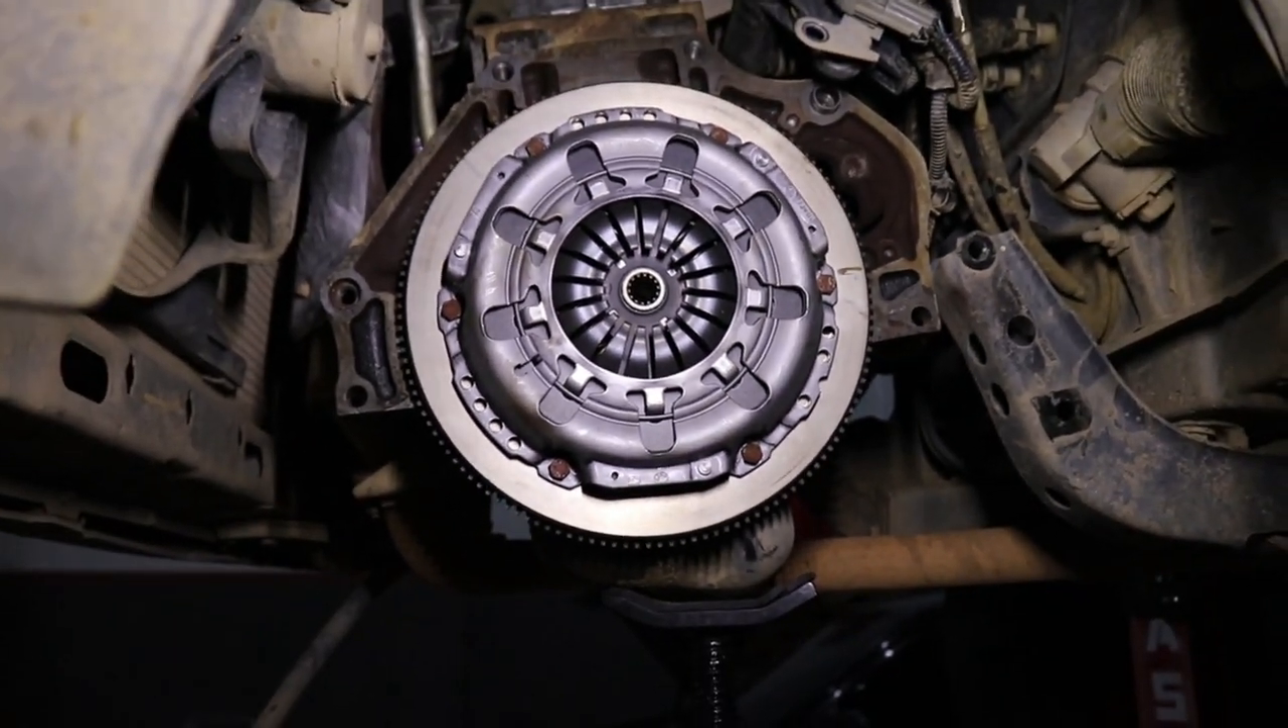E só pra mostrar pra vocês aí, a embreagem nova no lugar.